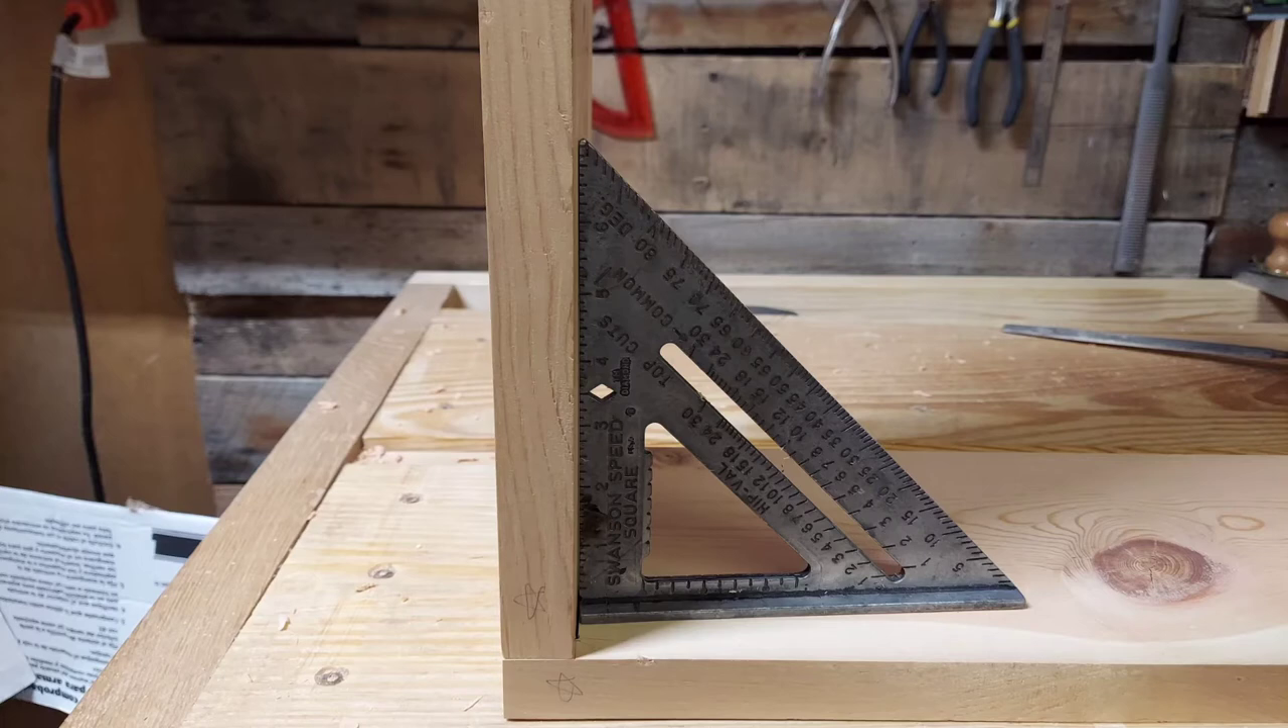You can see here I have the case assembled. Everything is square and checks out.